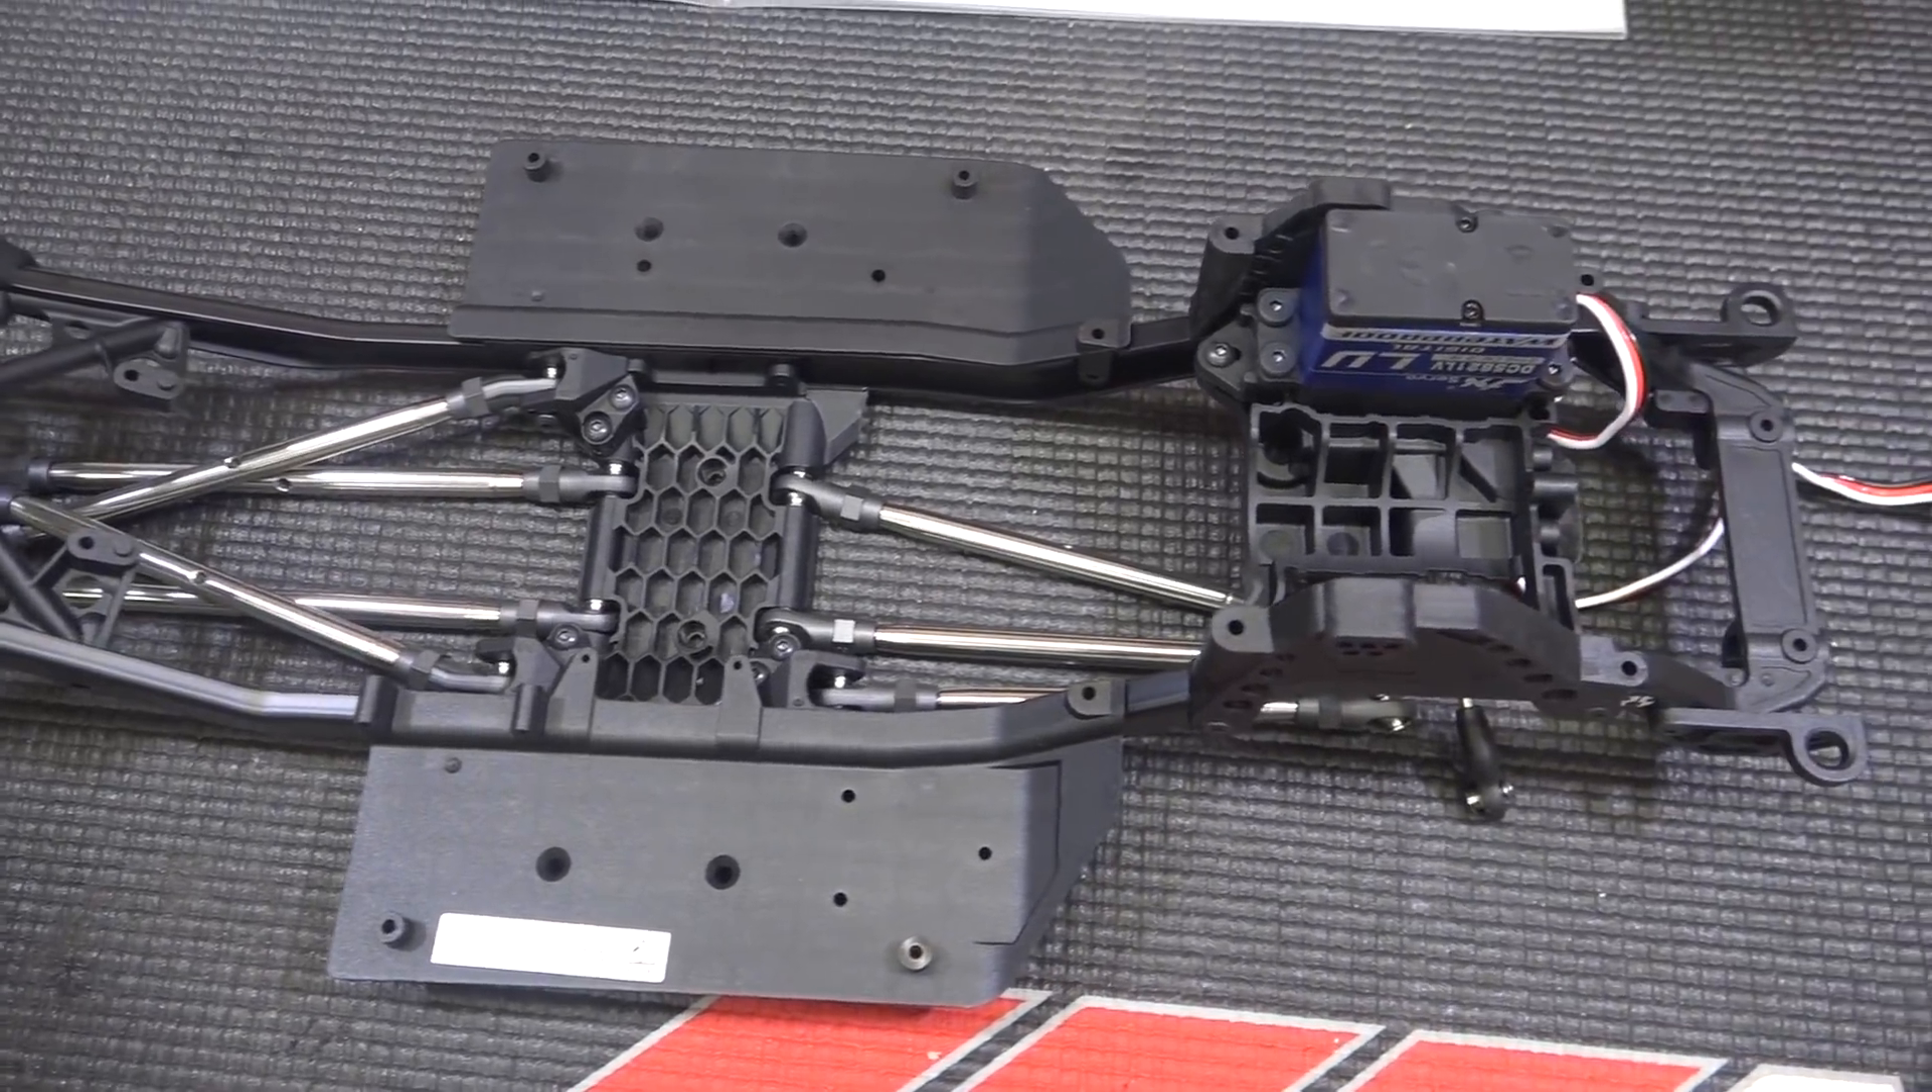Рама полностью собрана. И теперь можно приниматься за установку коробки и мостов.